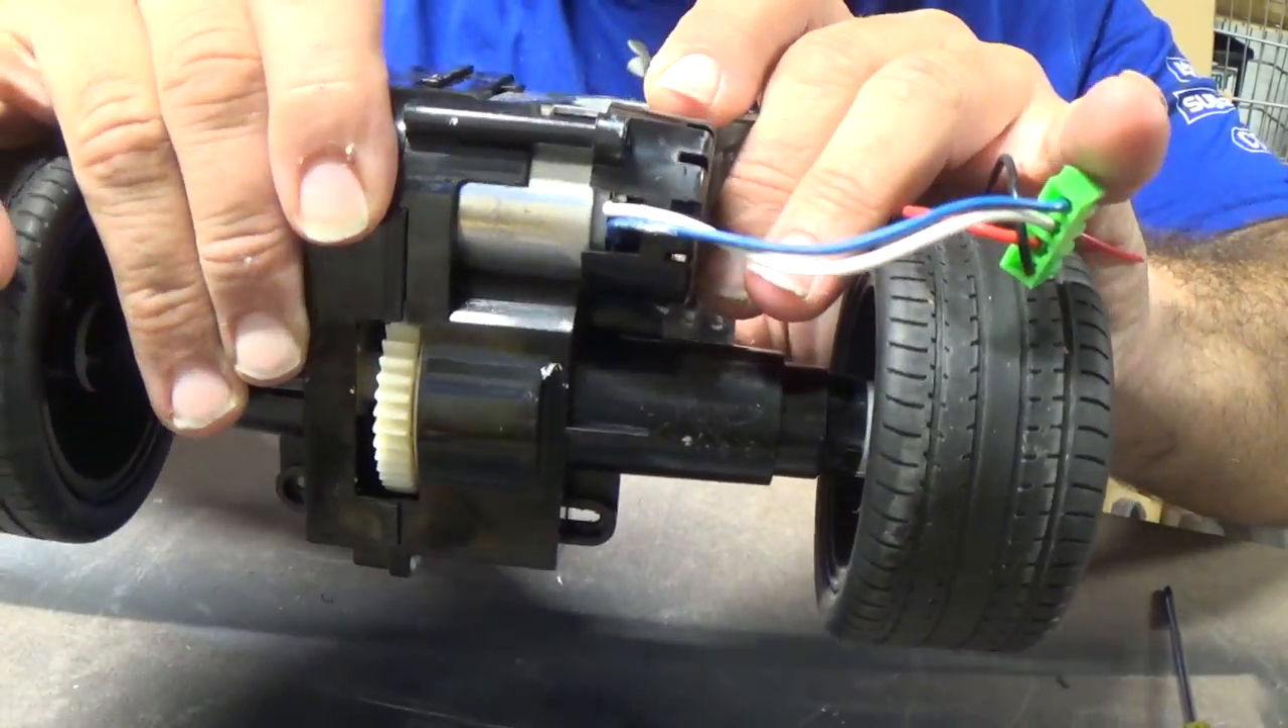Alright, so now I have the rear end taken off of the body.